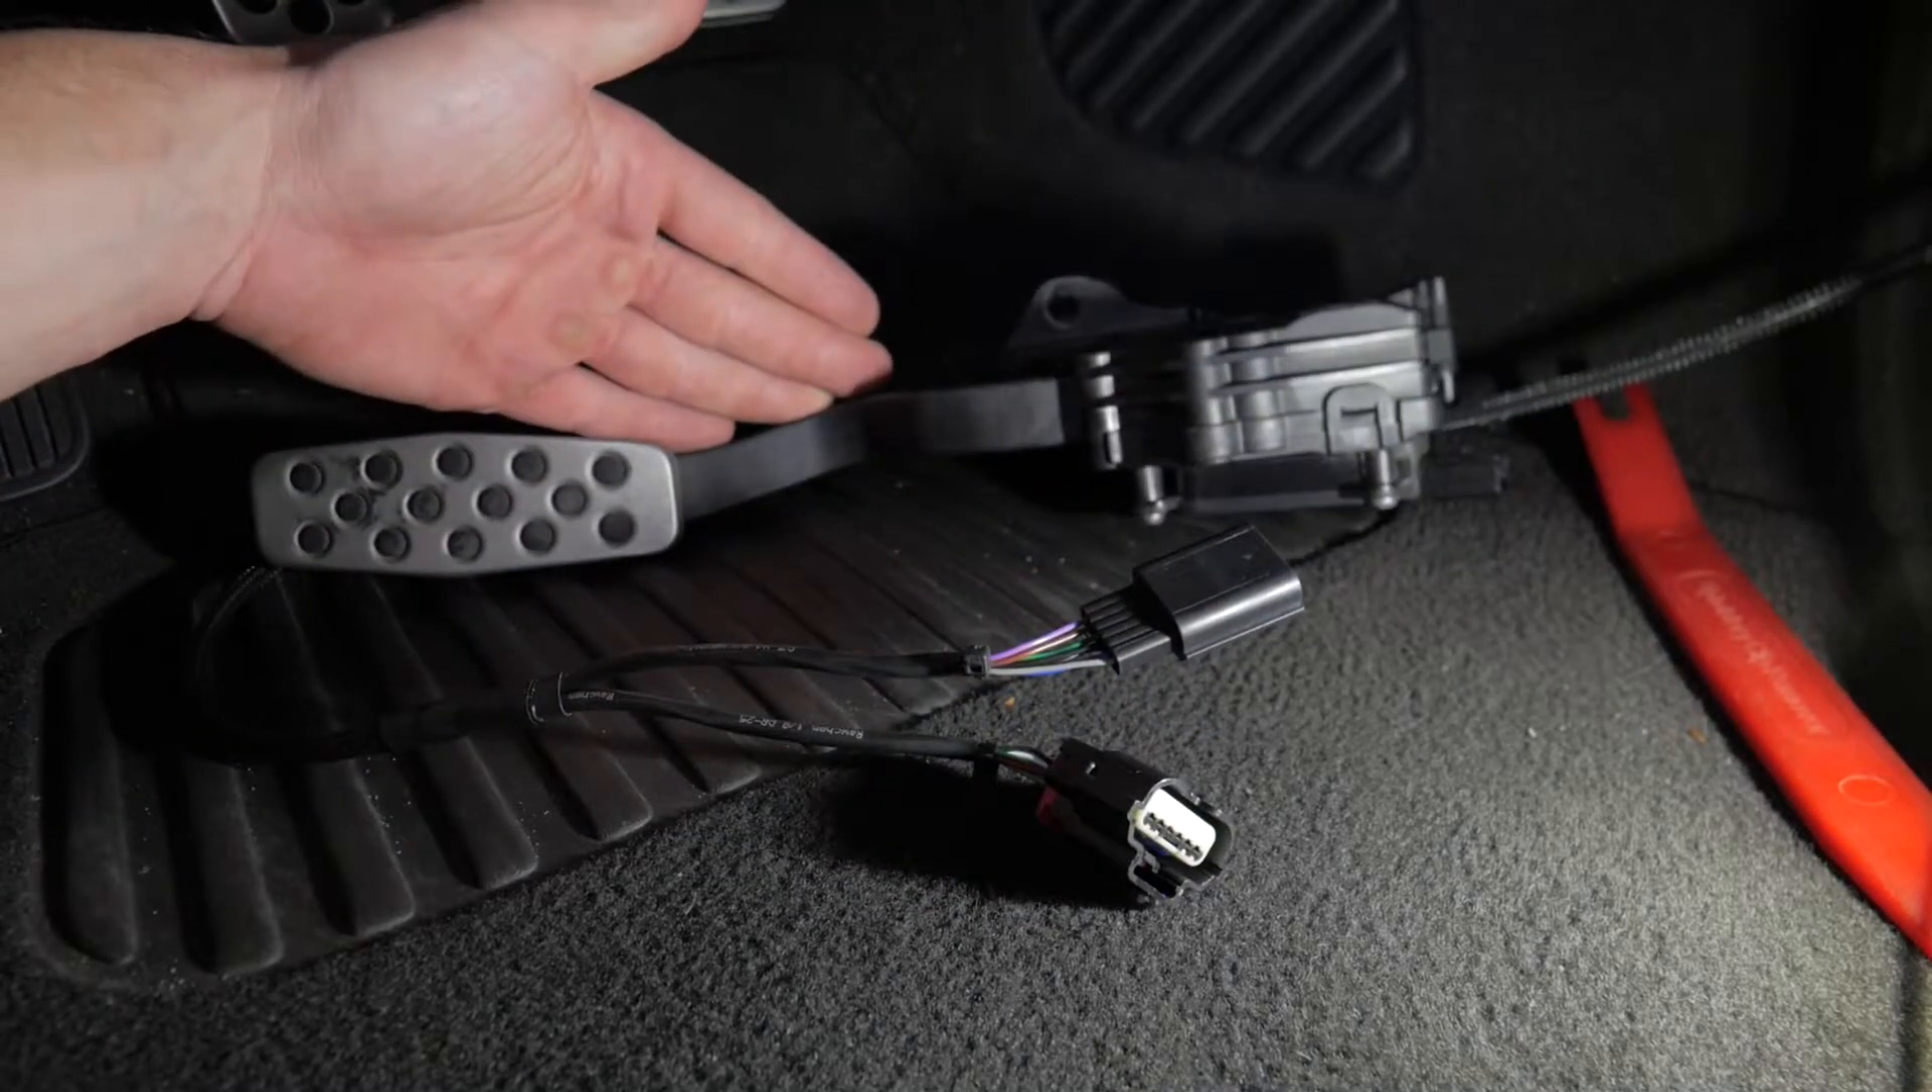This is the pedal we just took out.